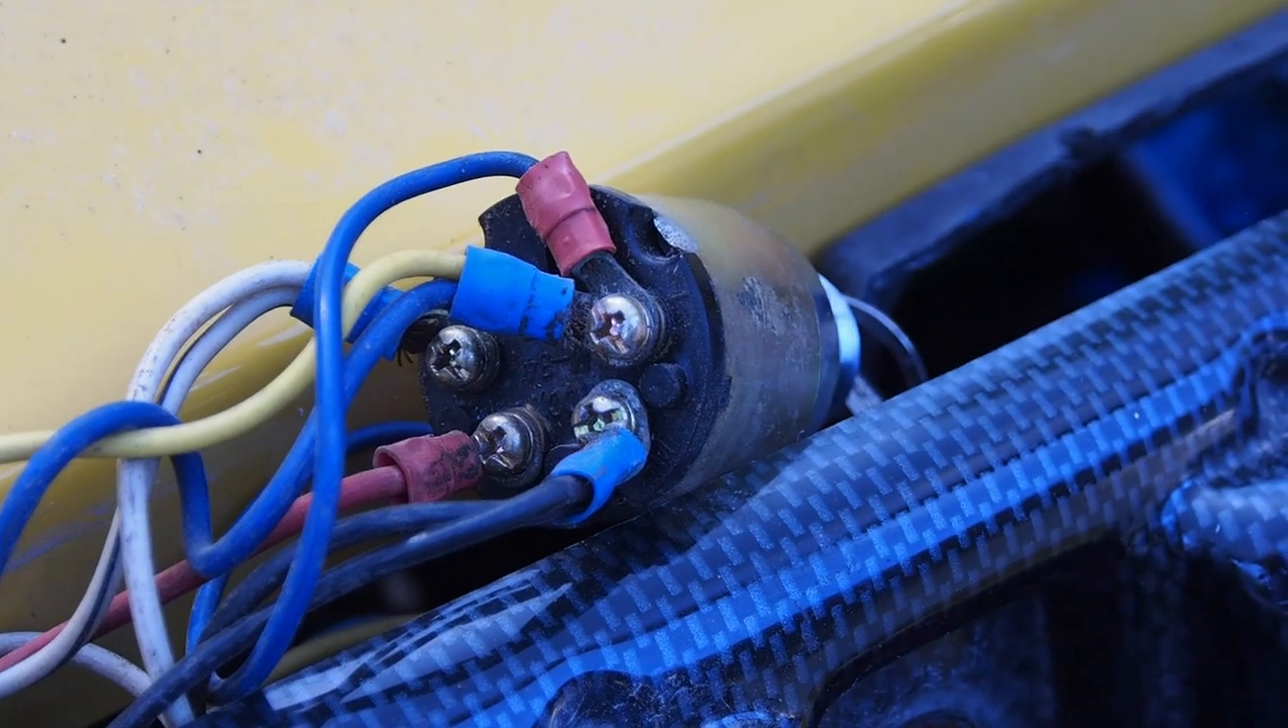So what I've done is I've taken the switch out of the dashboard so you can see the back of it.